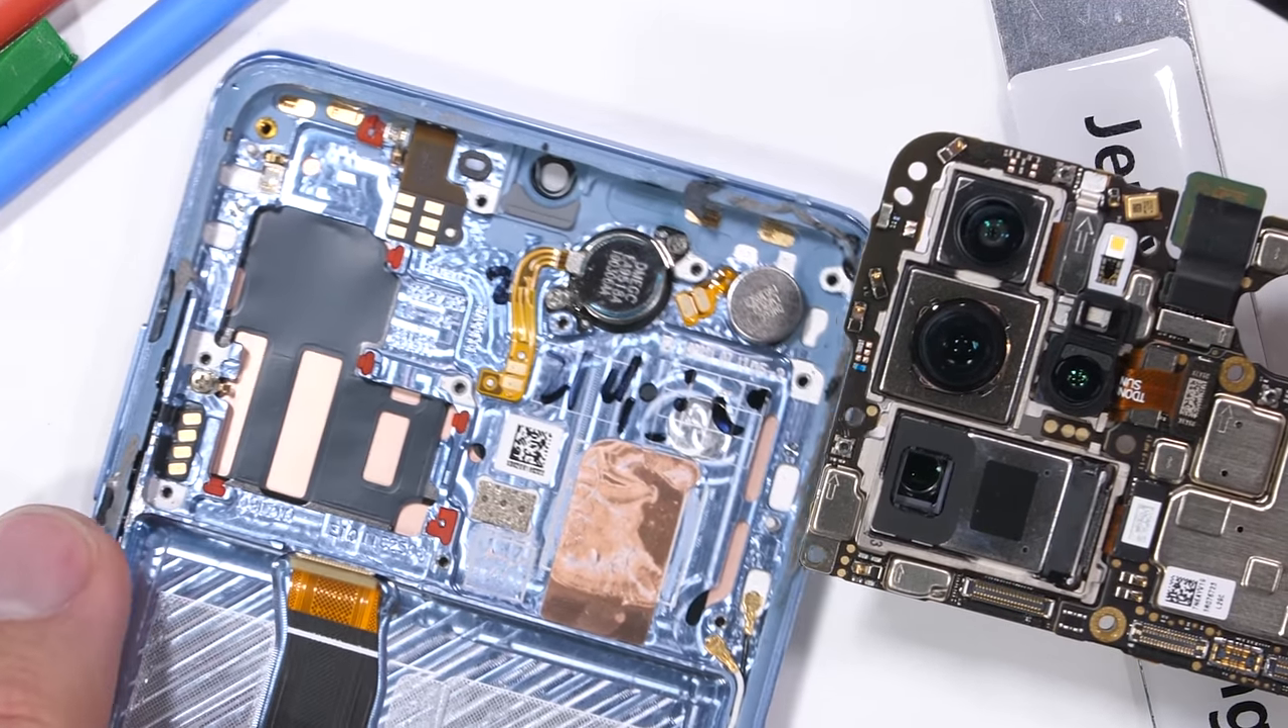With the motherboard out of the frame, we immediately see two circular vibrators, and a lot of thermal paste over the top of a rectangular copper inlay.